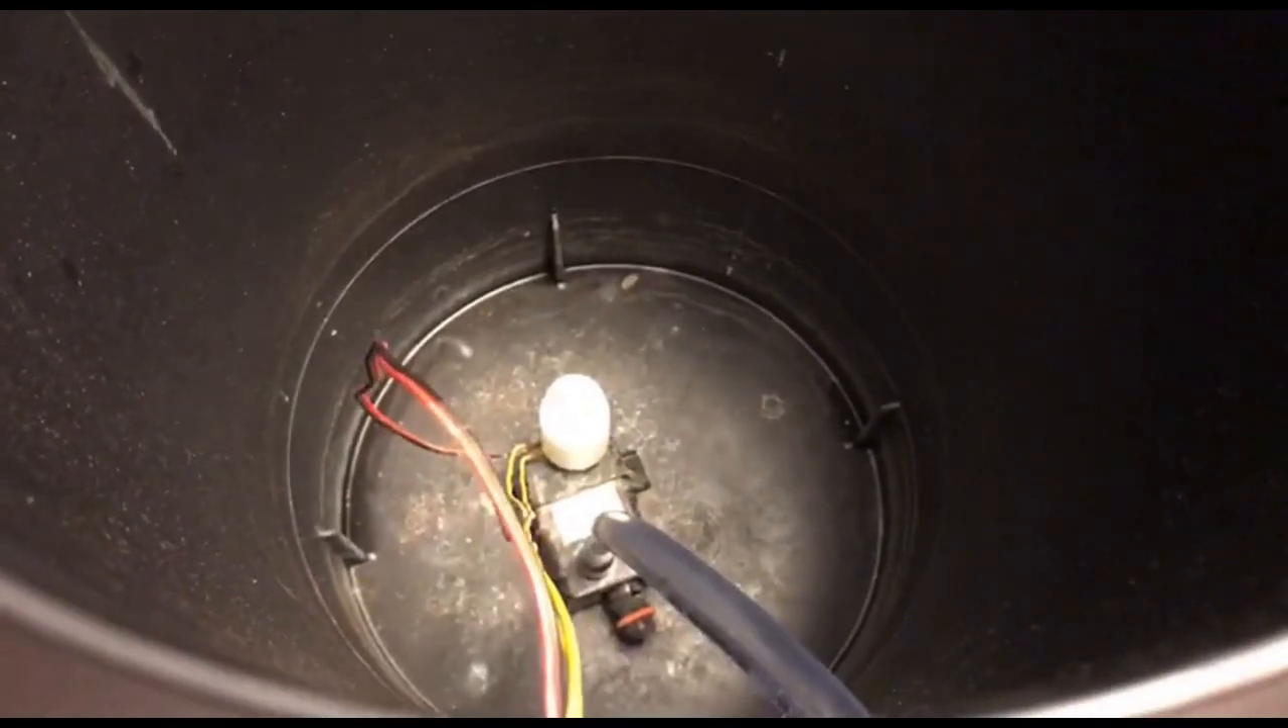So we glued a watering pump down there with a water level sensor switch on top.